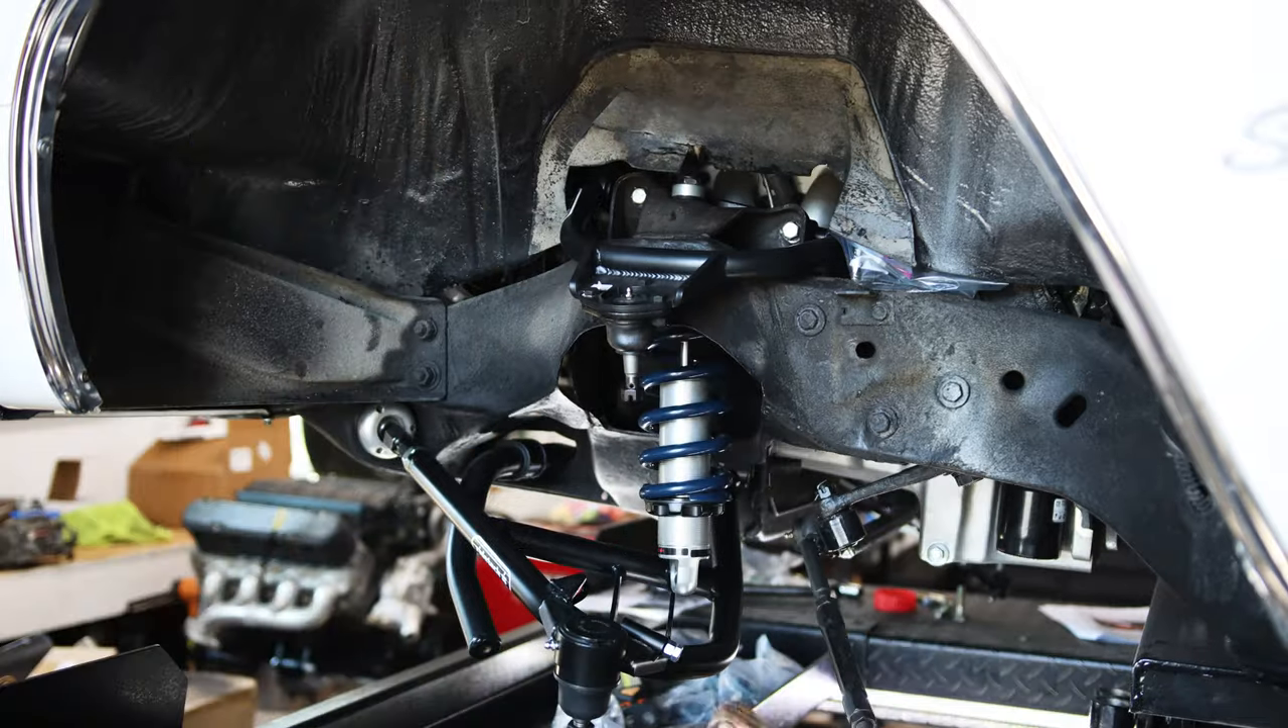There you can see the strut rod going through that hole, the lower control arm, and I've got the shock mounted up.